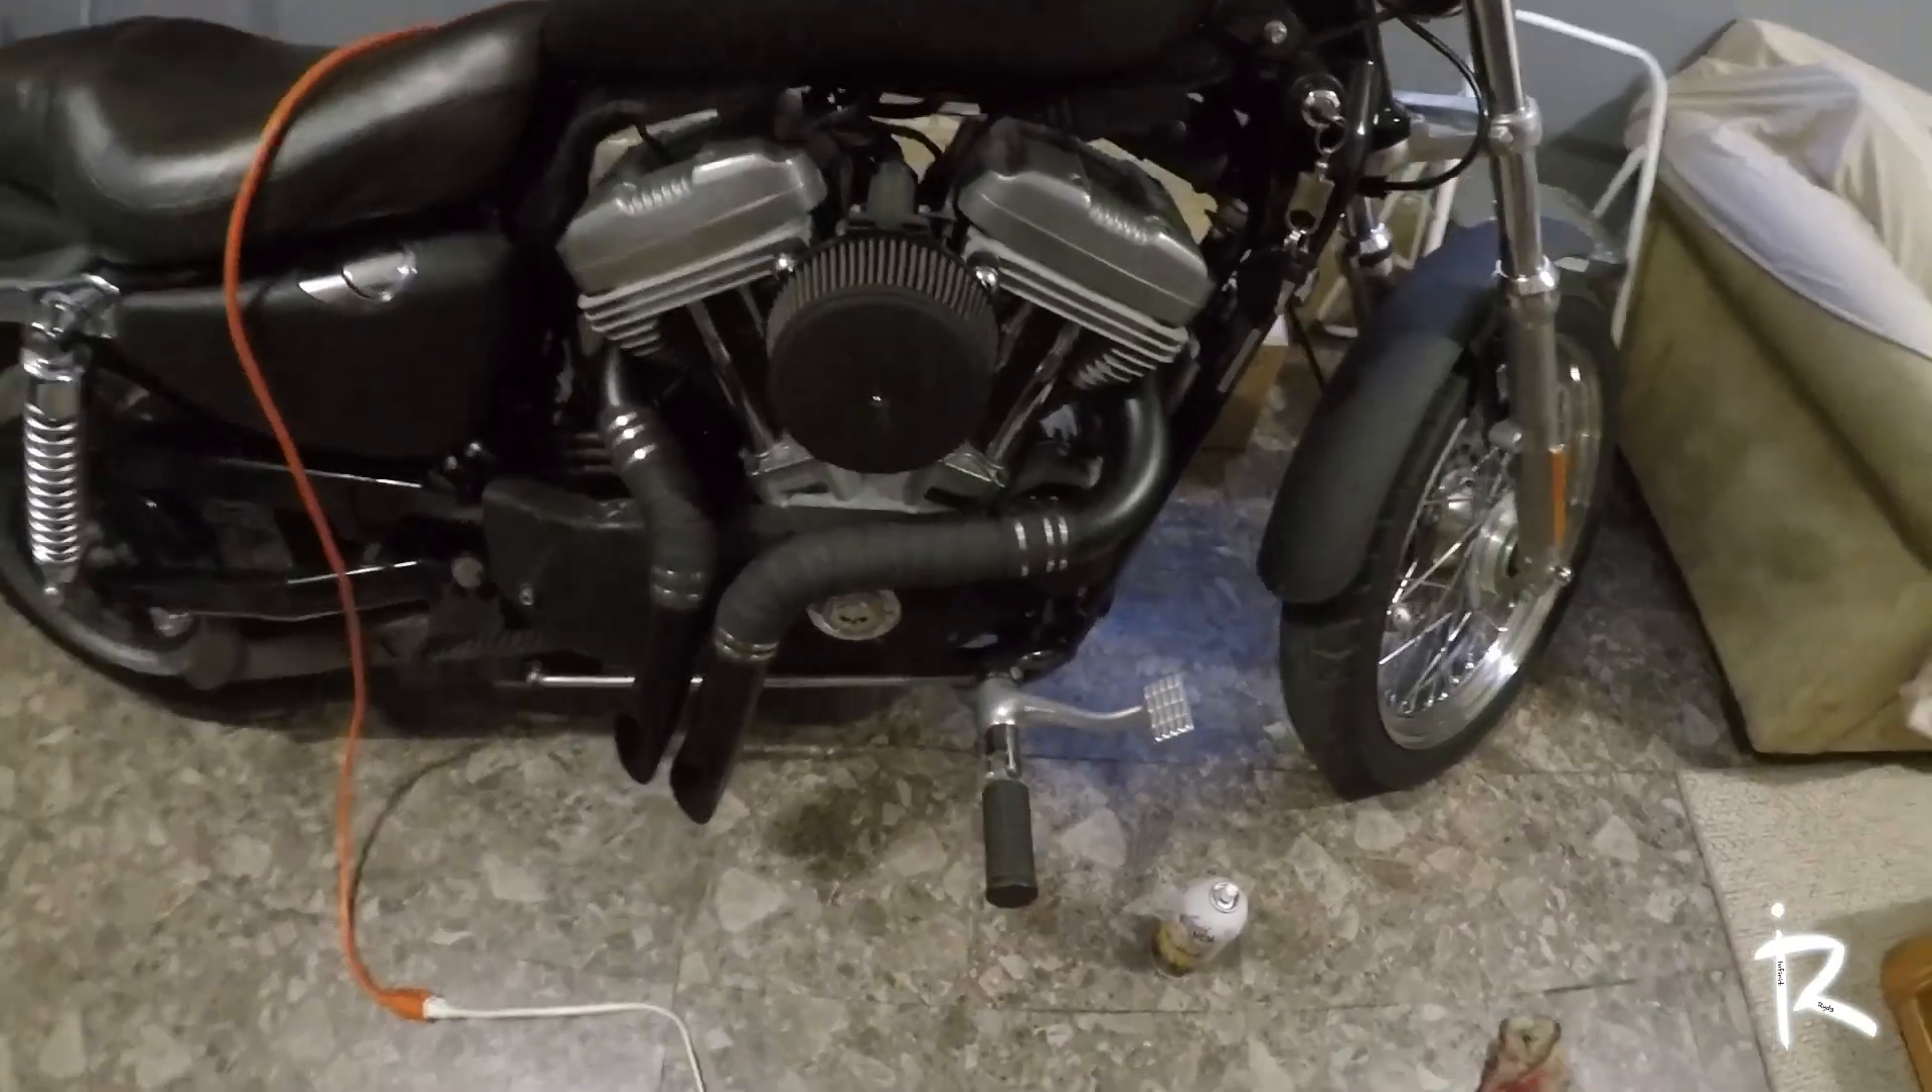Okay so I got the exhaust on.